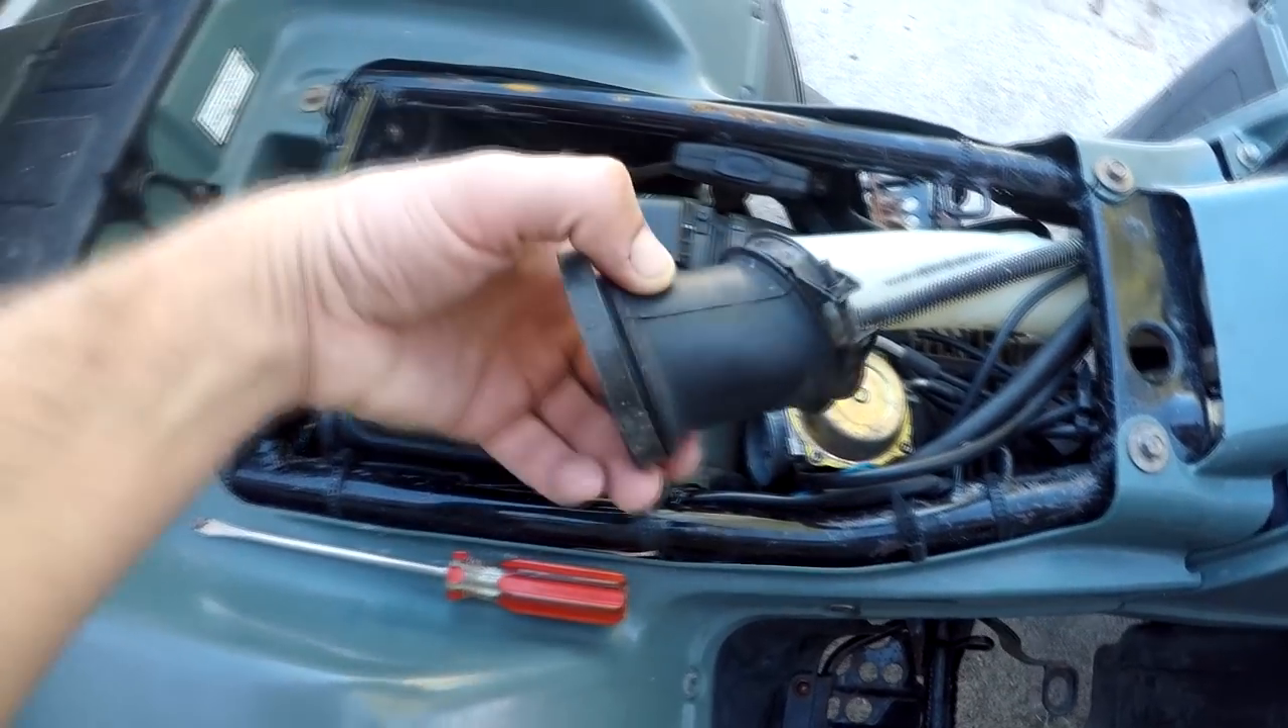So I have removed the little rubber boot That goes from the air box to the carburetor.